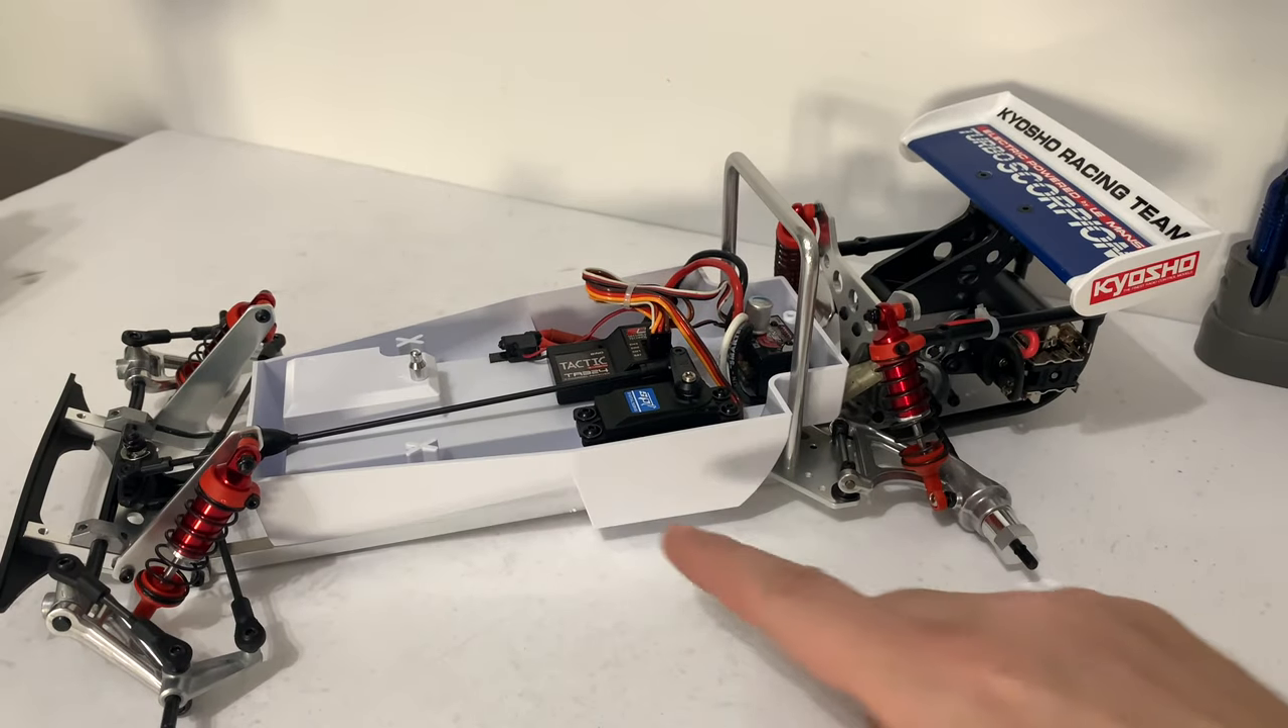Right, that's the wing on.